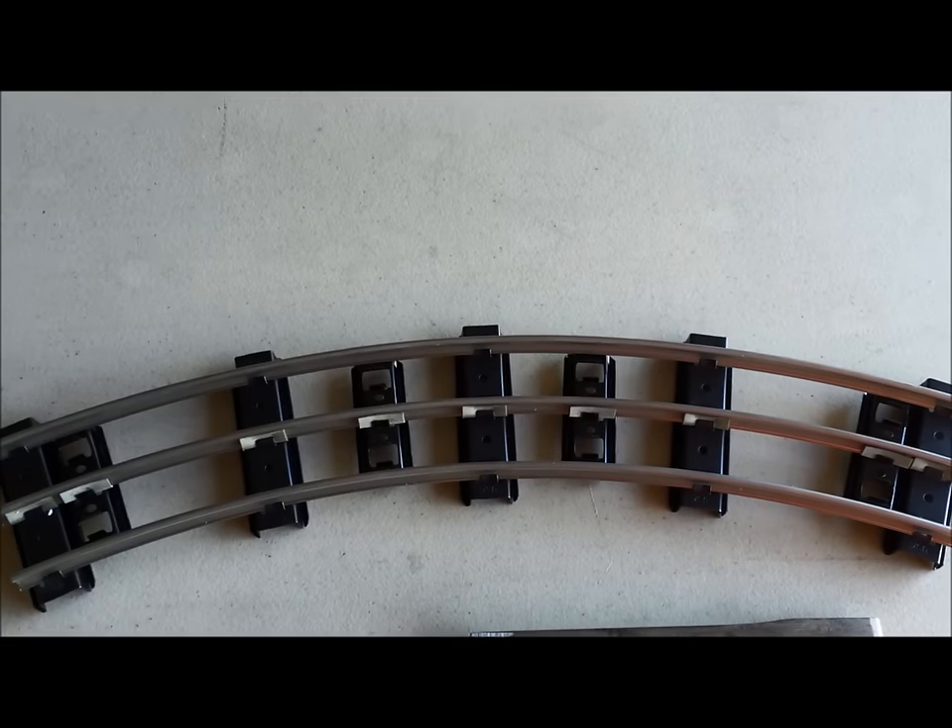There it is assembled. The ties and insulators are installed.